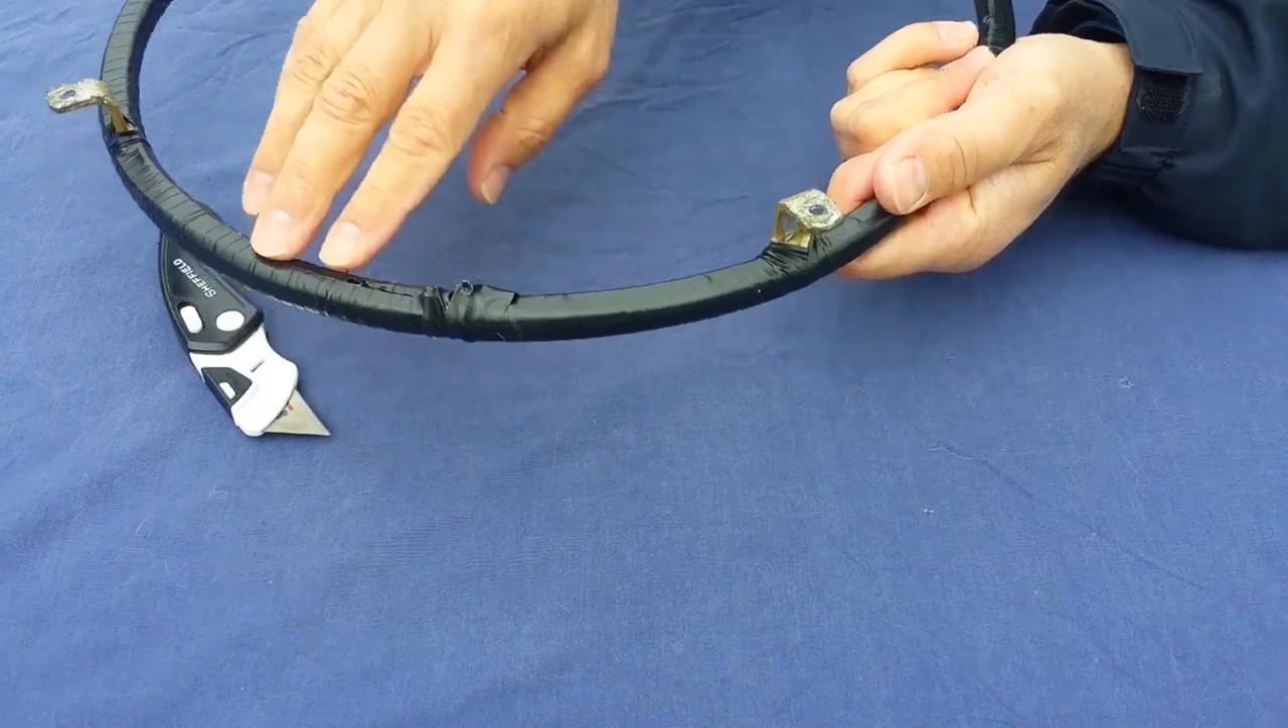And what we did was yesterday we finished up wrapping the electrical tape all the way around and we came to the end.